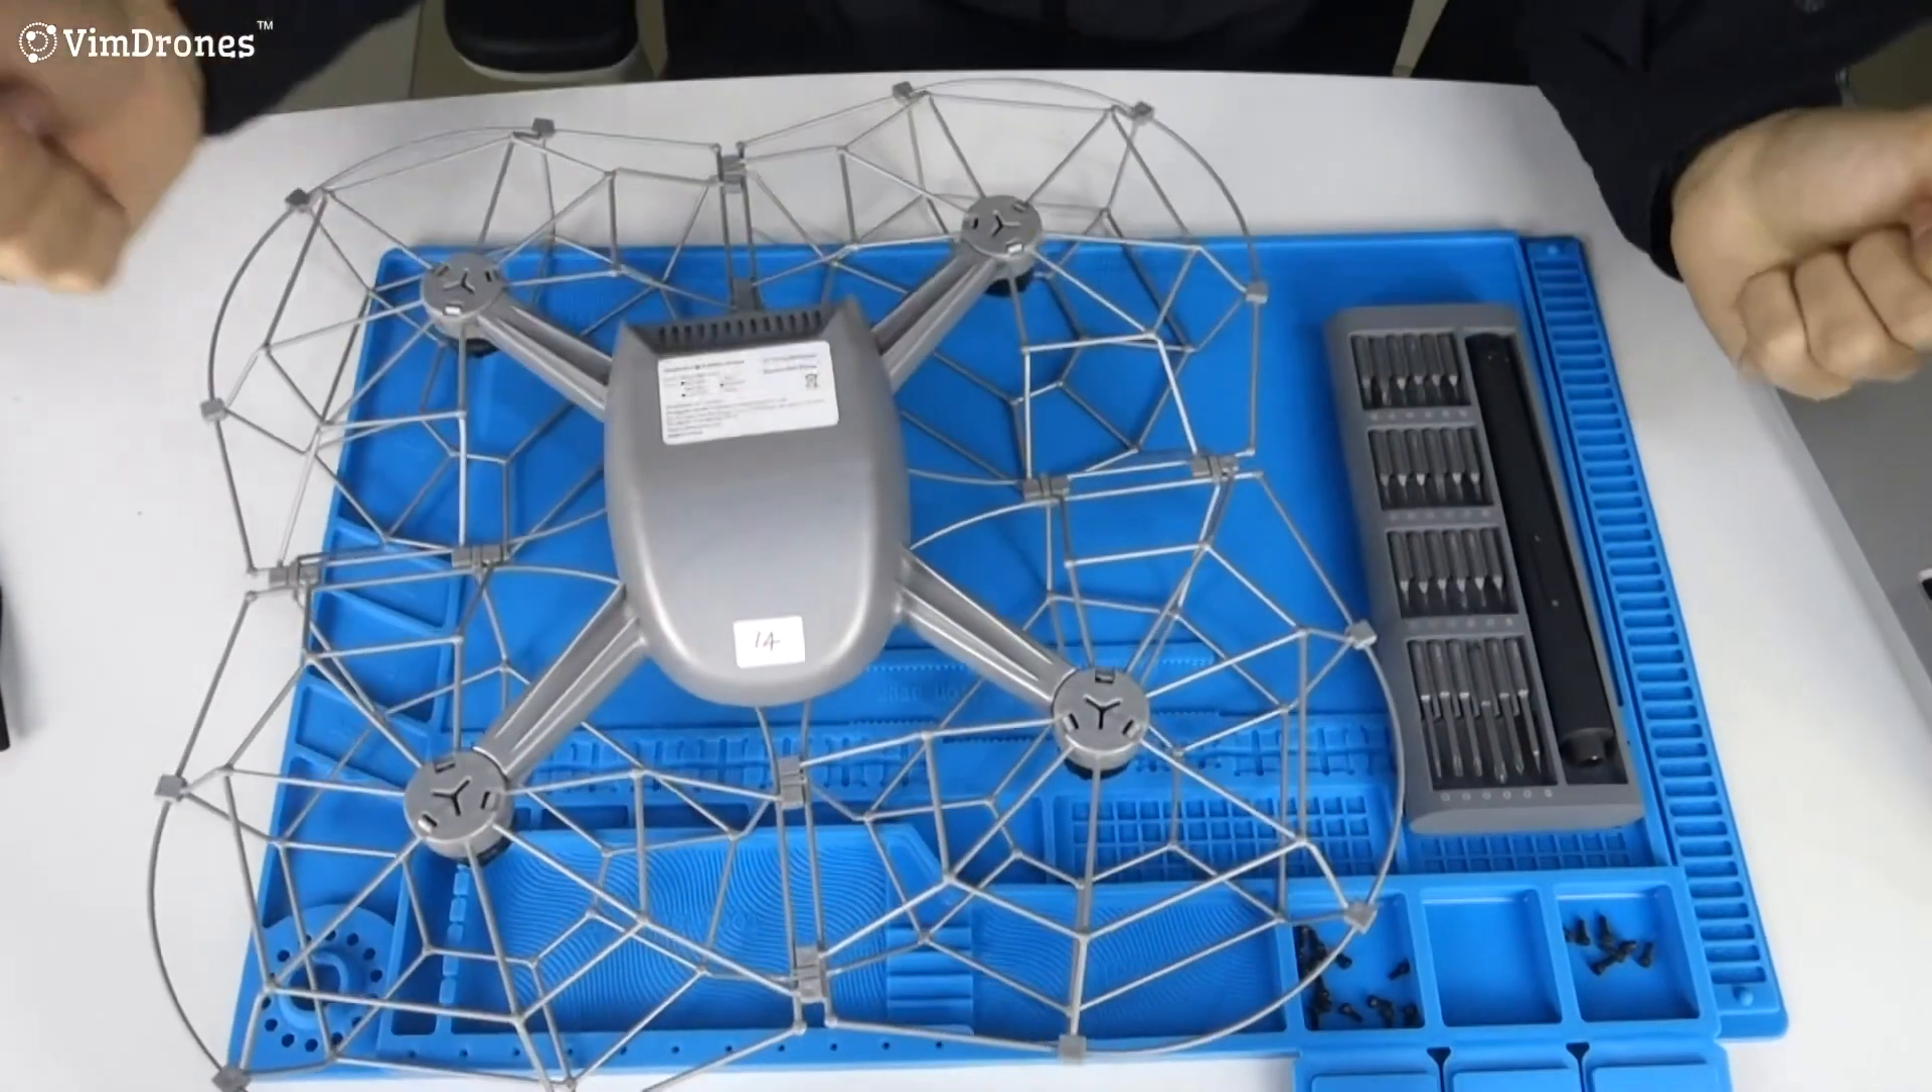Now we have uninstalled all the propellers.